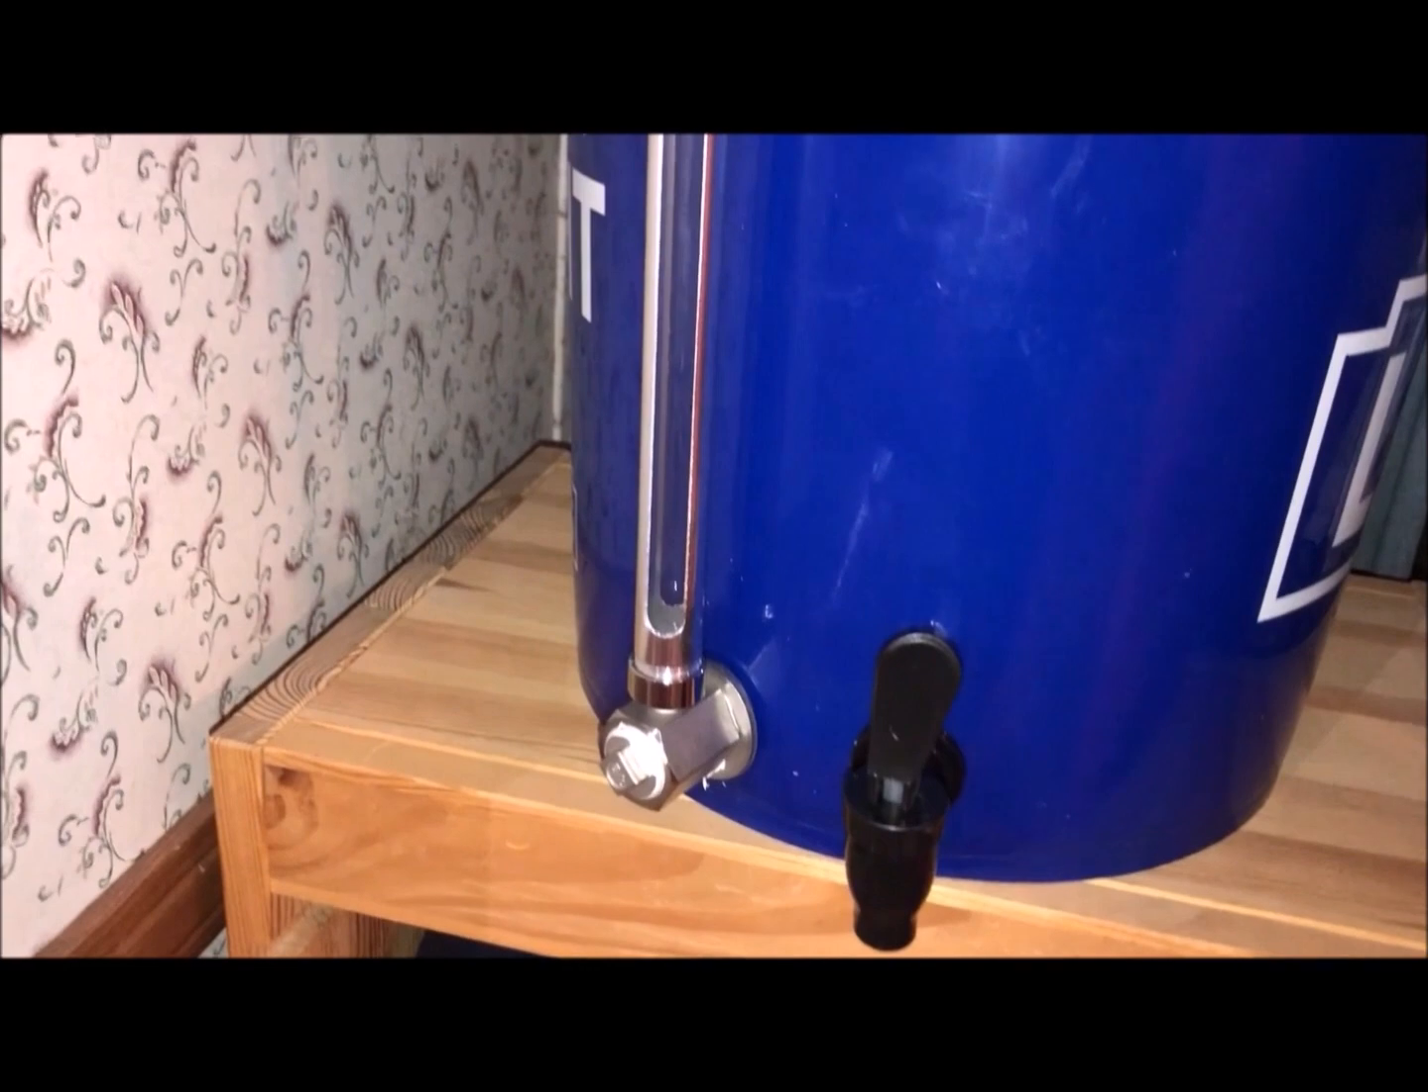This shot here shows the spigot and the water gauge the glass water gauge I've added to it.